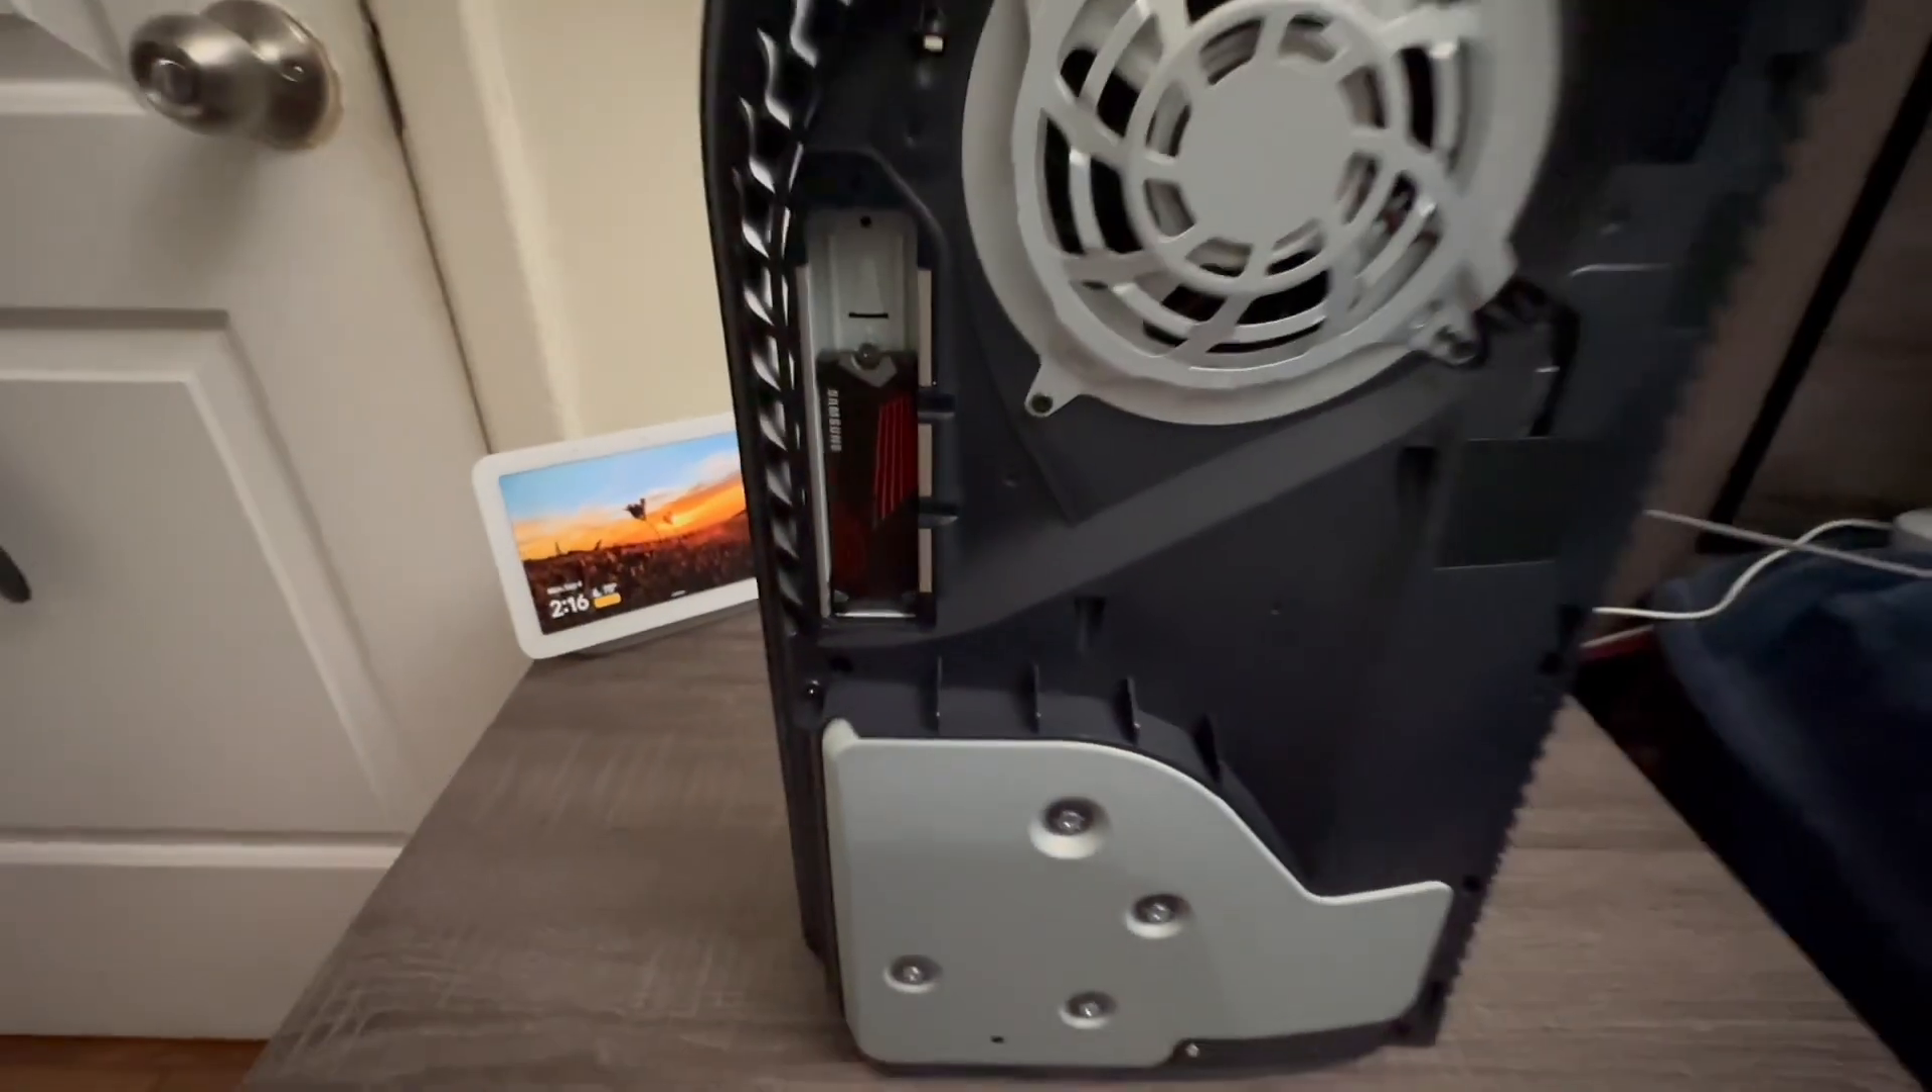We have successfully installed the 2TB SSDs for the new PlayStation 5 limited edition.